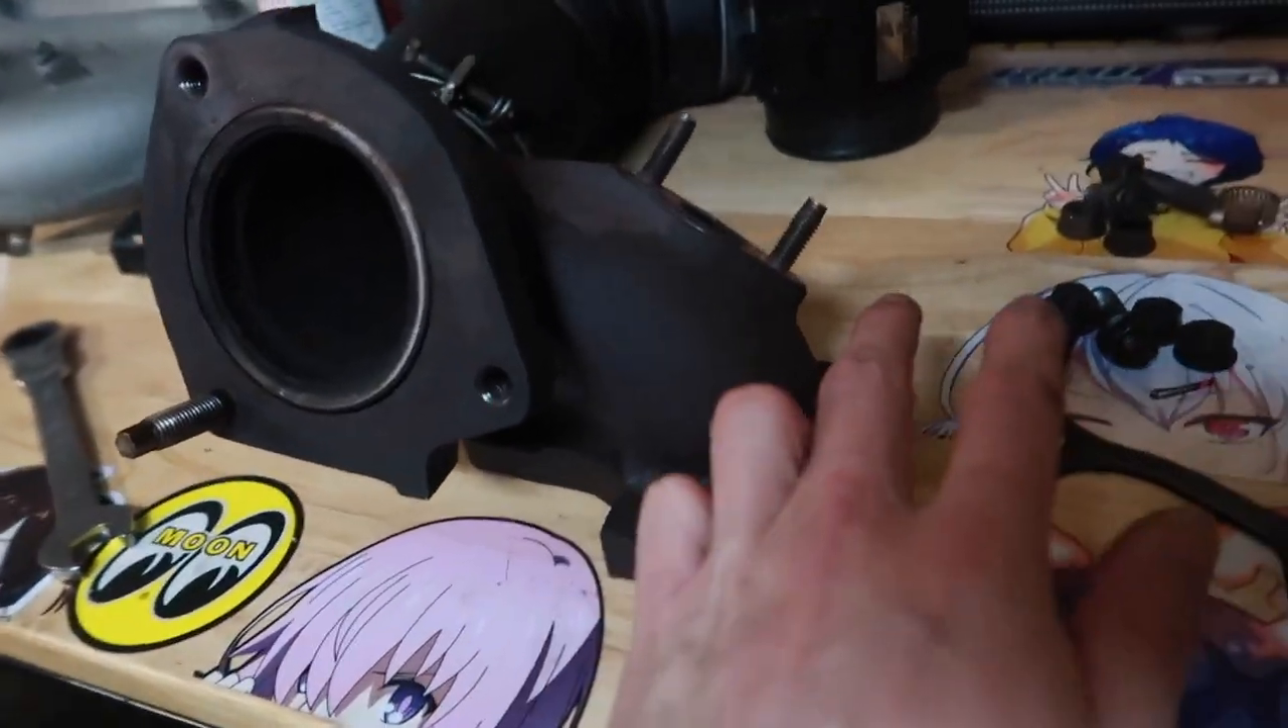About half of the day later I finally finally got the turbo elbow off.